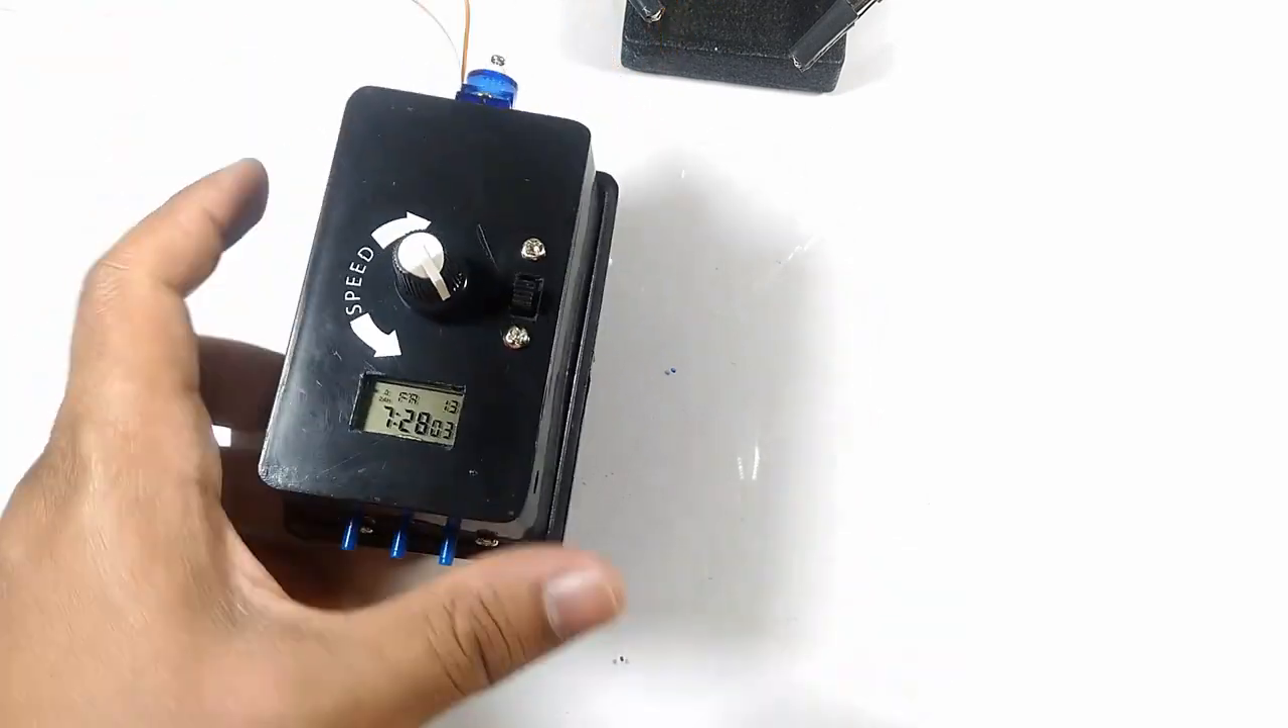I placed a knob on the potentiometer so it's easier to adjust it.